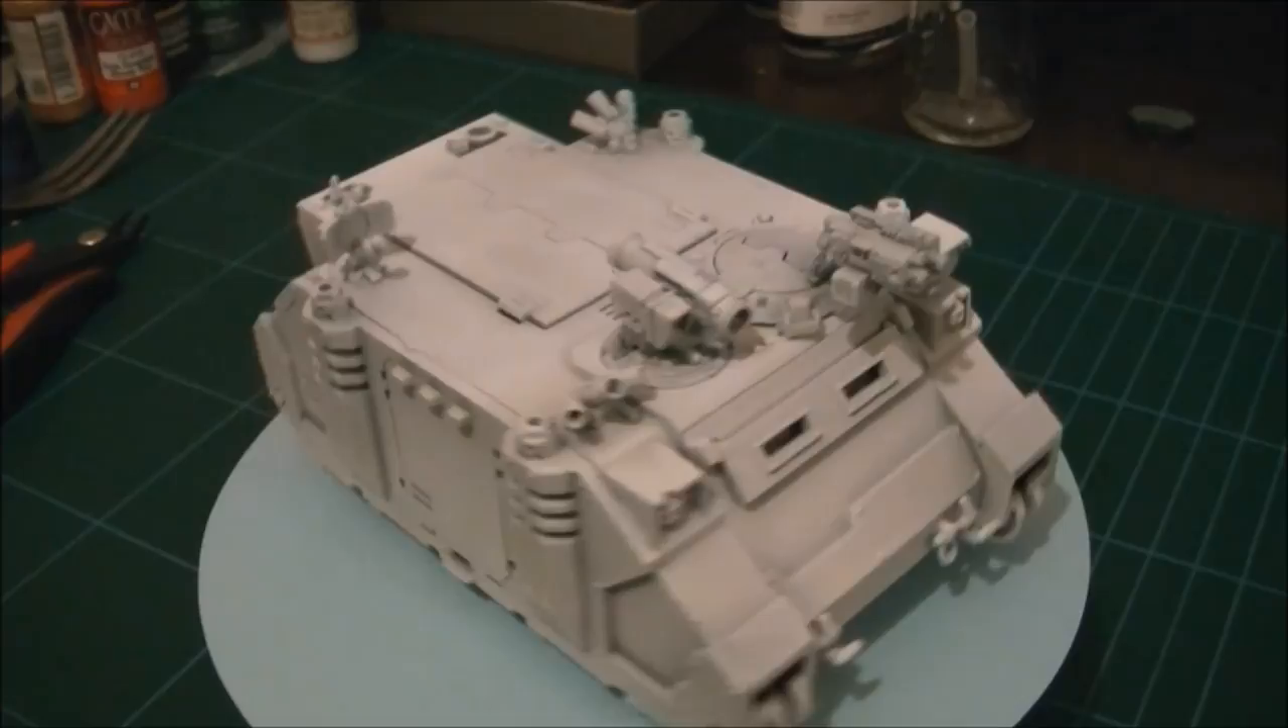Ok, so I've cut all the parts off the sprue, cleaned up any flash, assembled the actual tank itself.